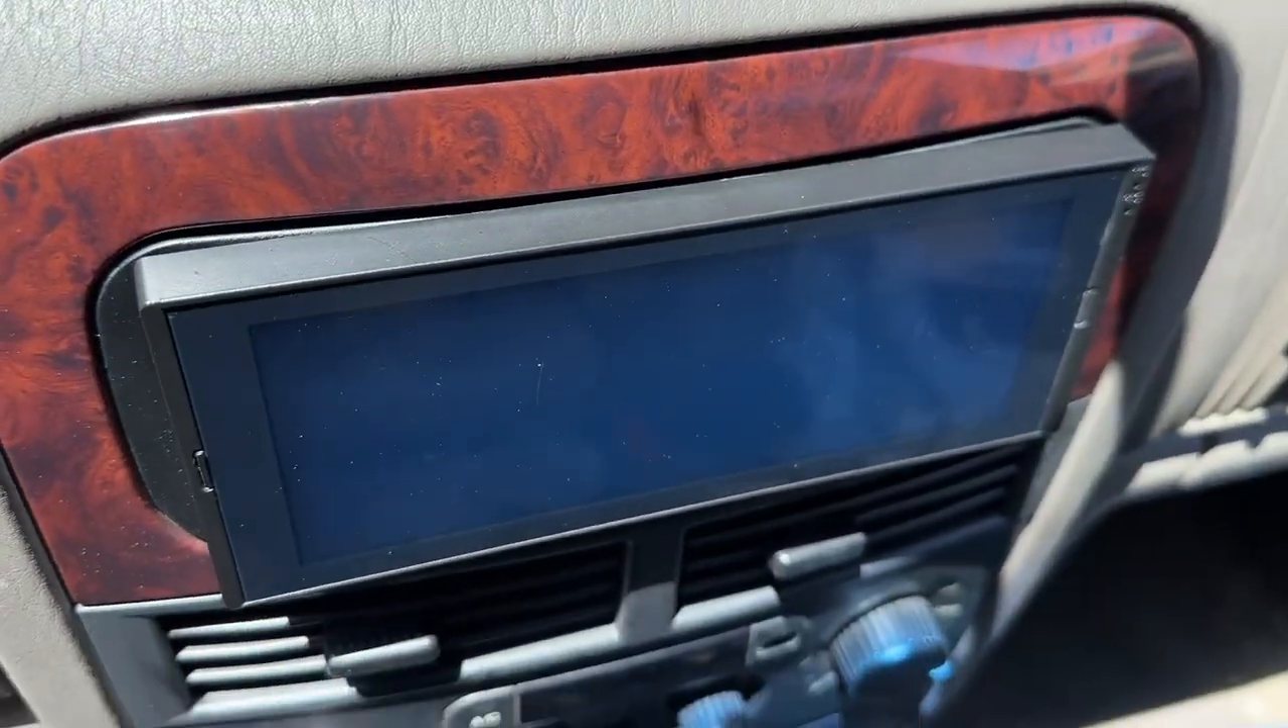The radio does stick out a little. And since the bezel is curved, the sides kind of open up a little bit.